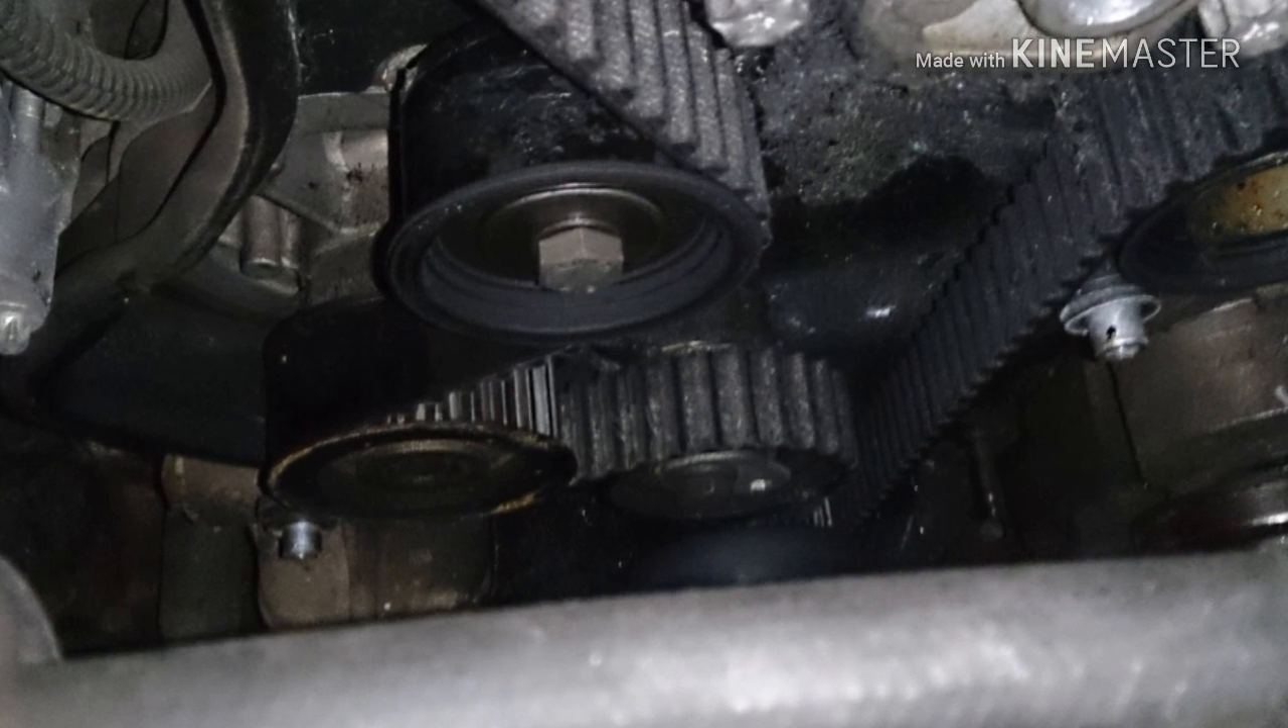So hier ist der riemen noch montiert da sieht man wie das noch aussieht mit dem alten riemen.